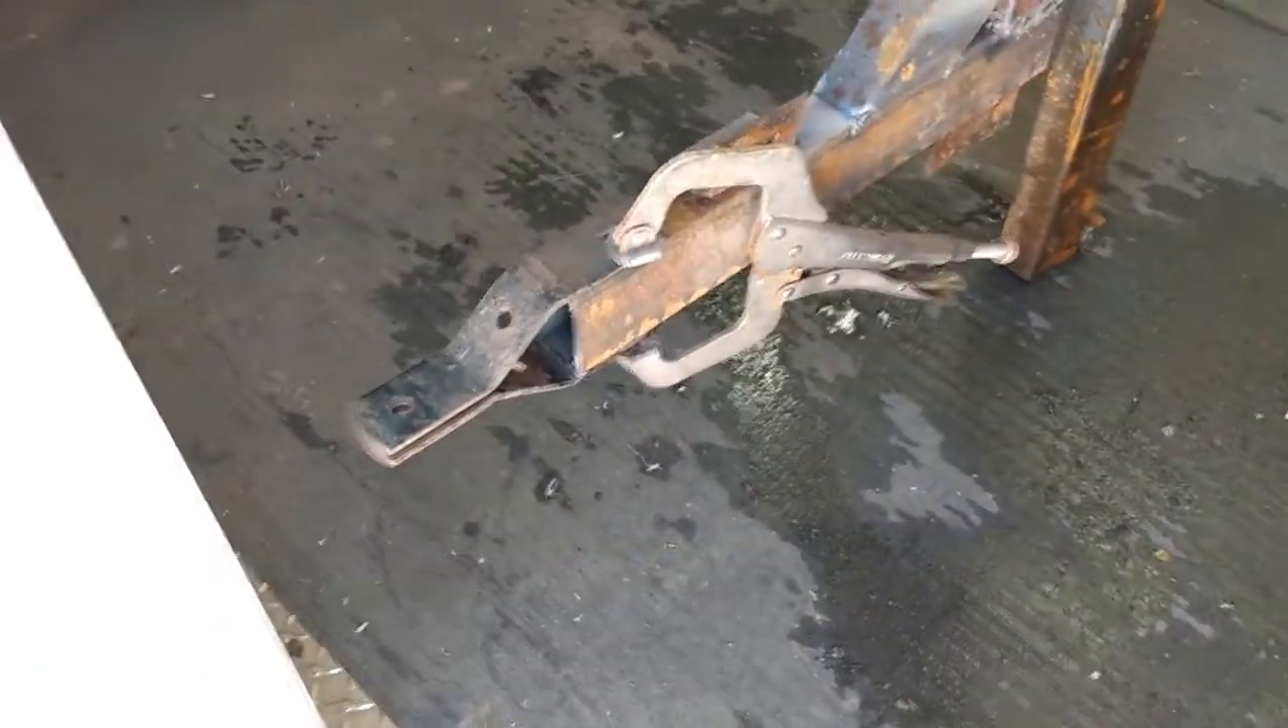All right I got the tongue mocked up and I'm gonna weld those in there.